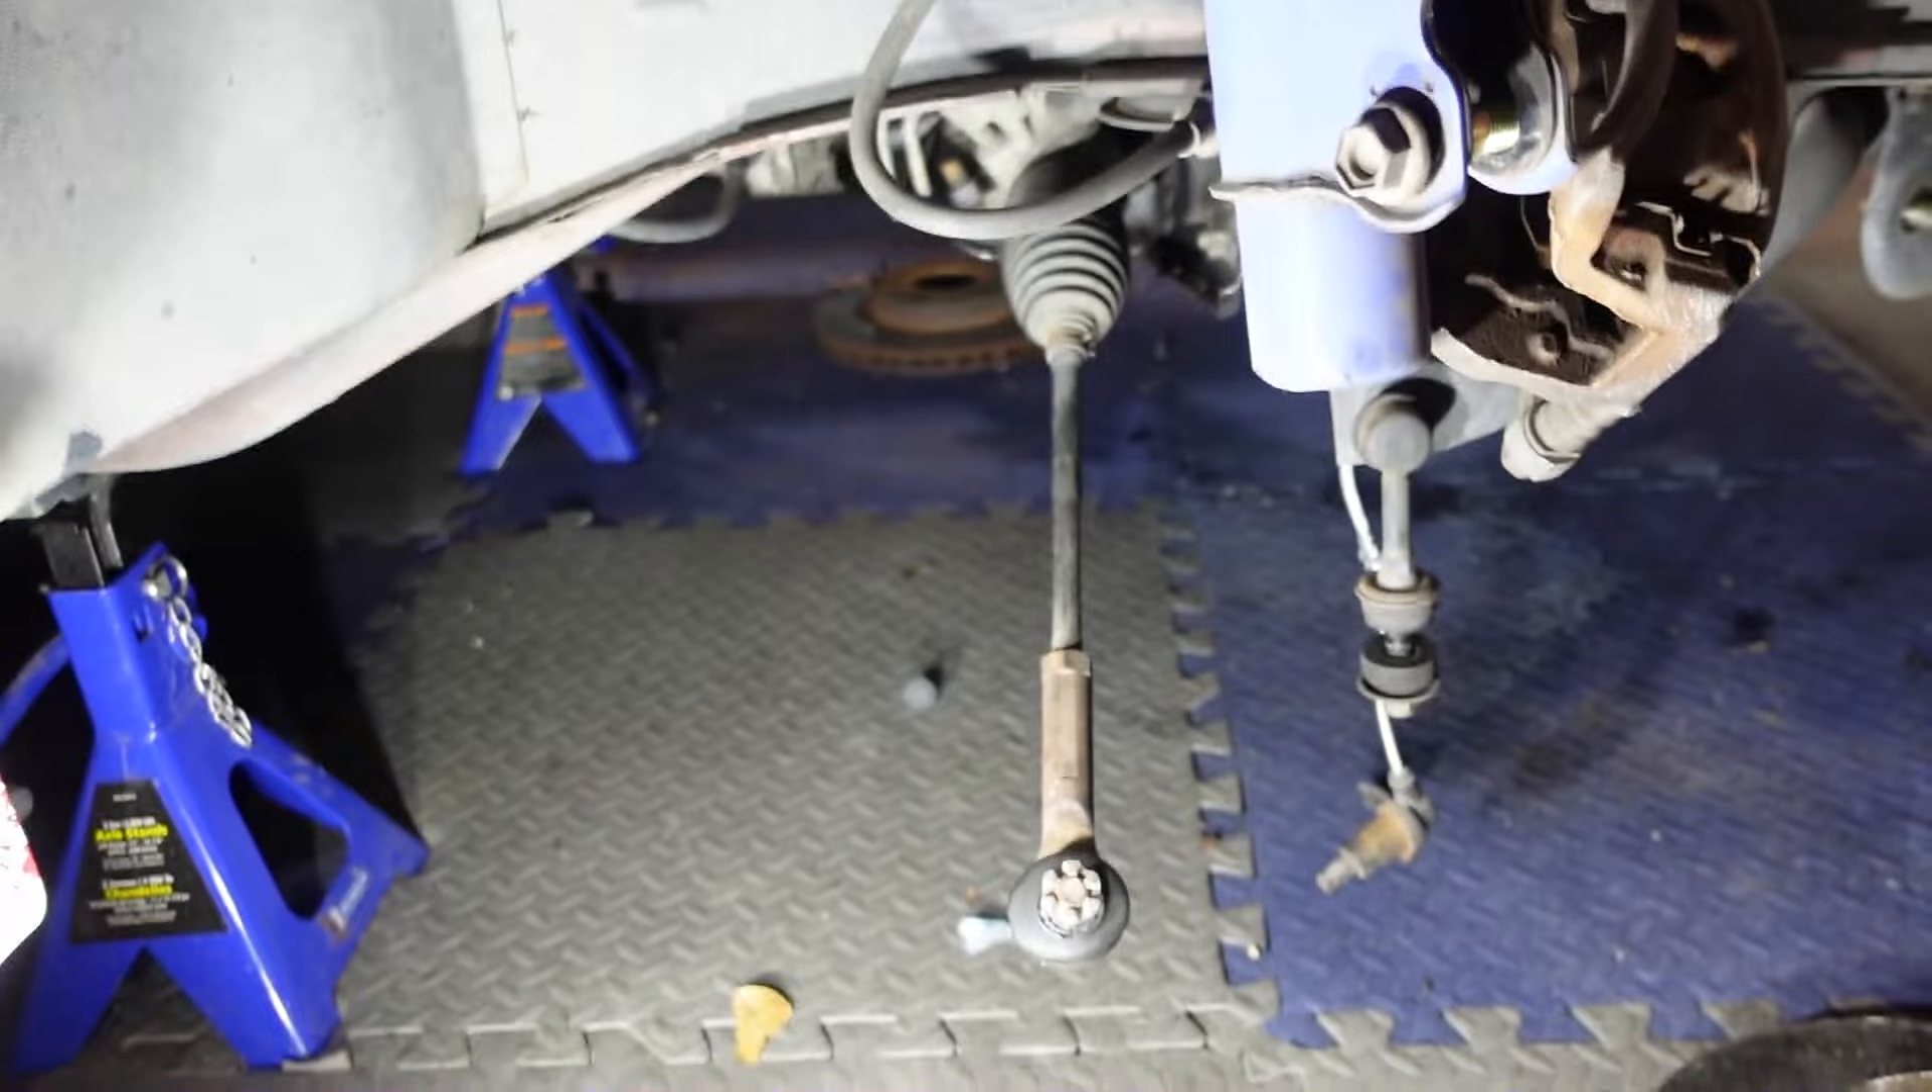I never ended up taking out the inner tie rod out and the outer tie rod.